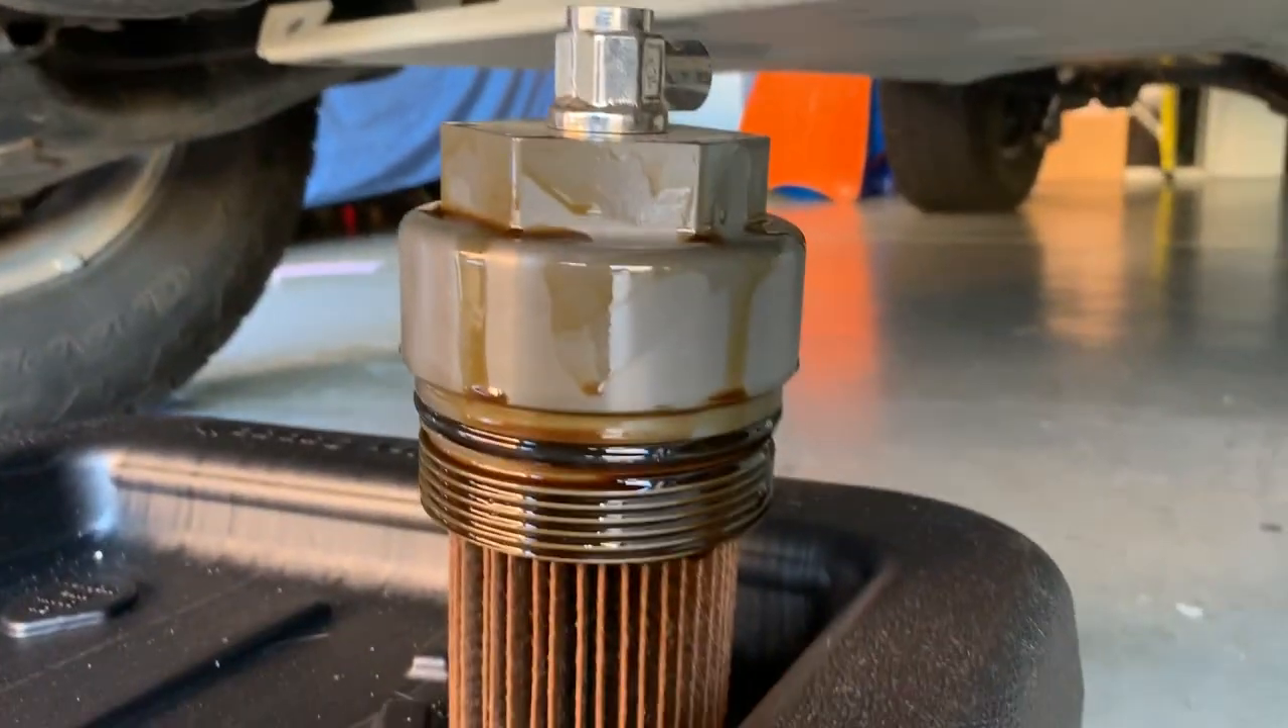And let's see here, so we have got the filter housing removed.